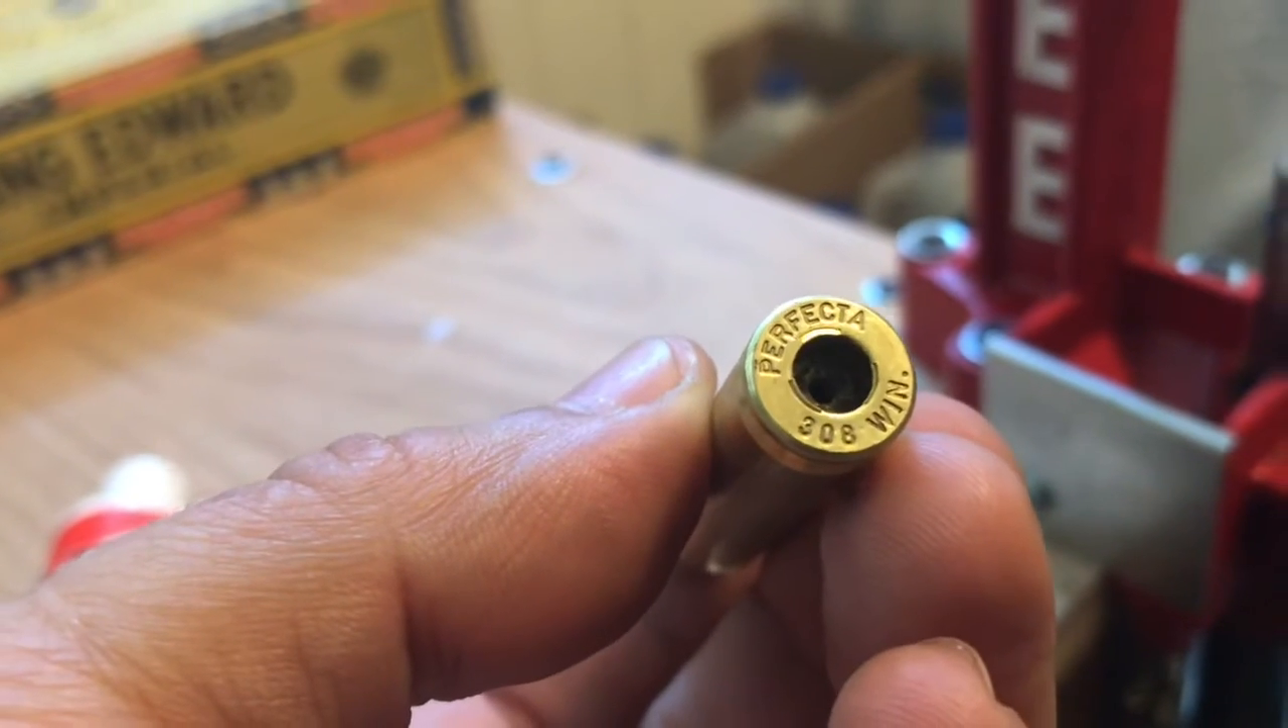So now we have a case that's been deprimed.